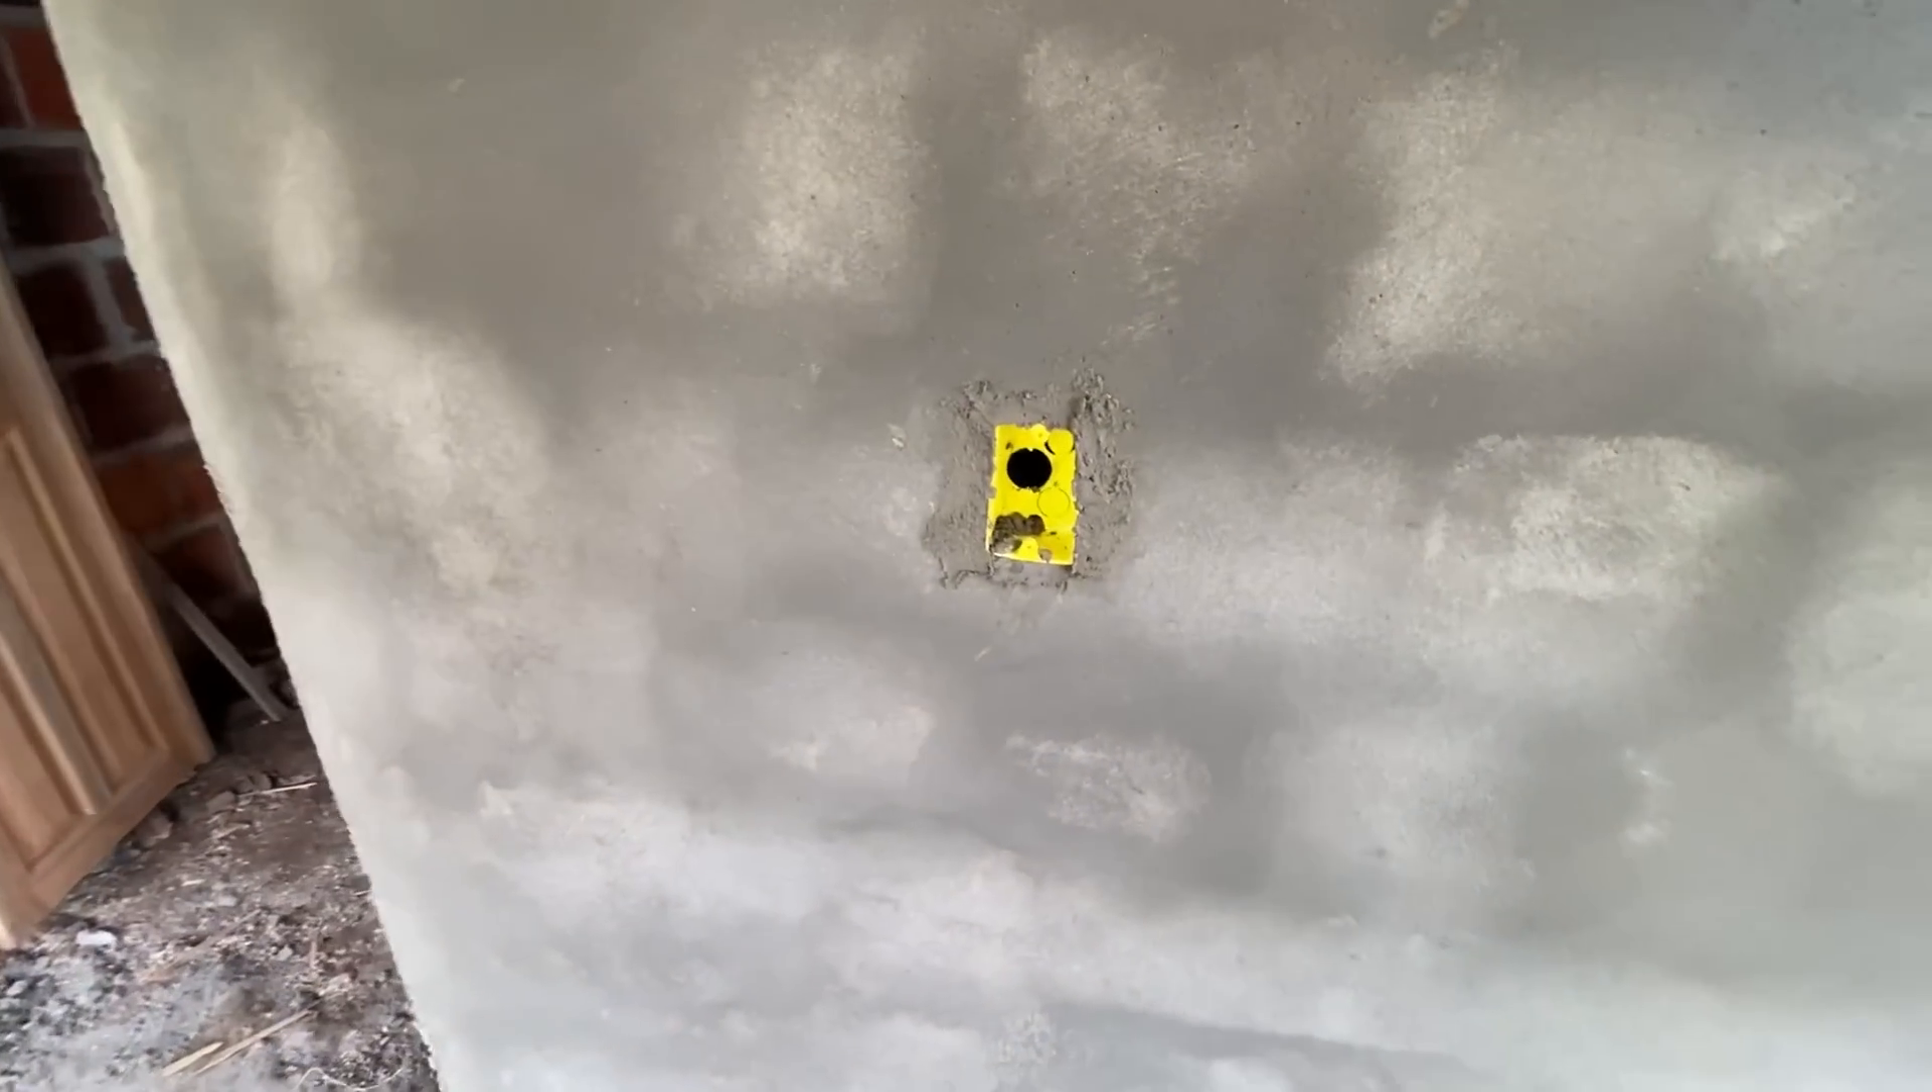Foi colocado agora a caixinha aqui.